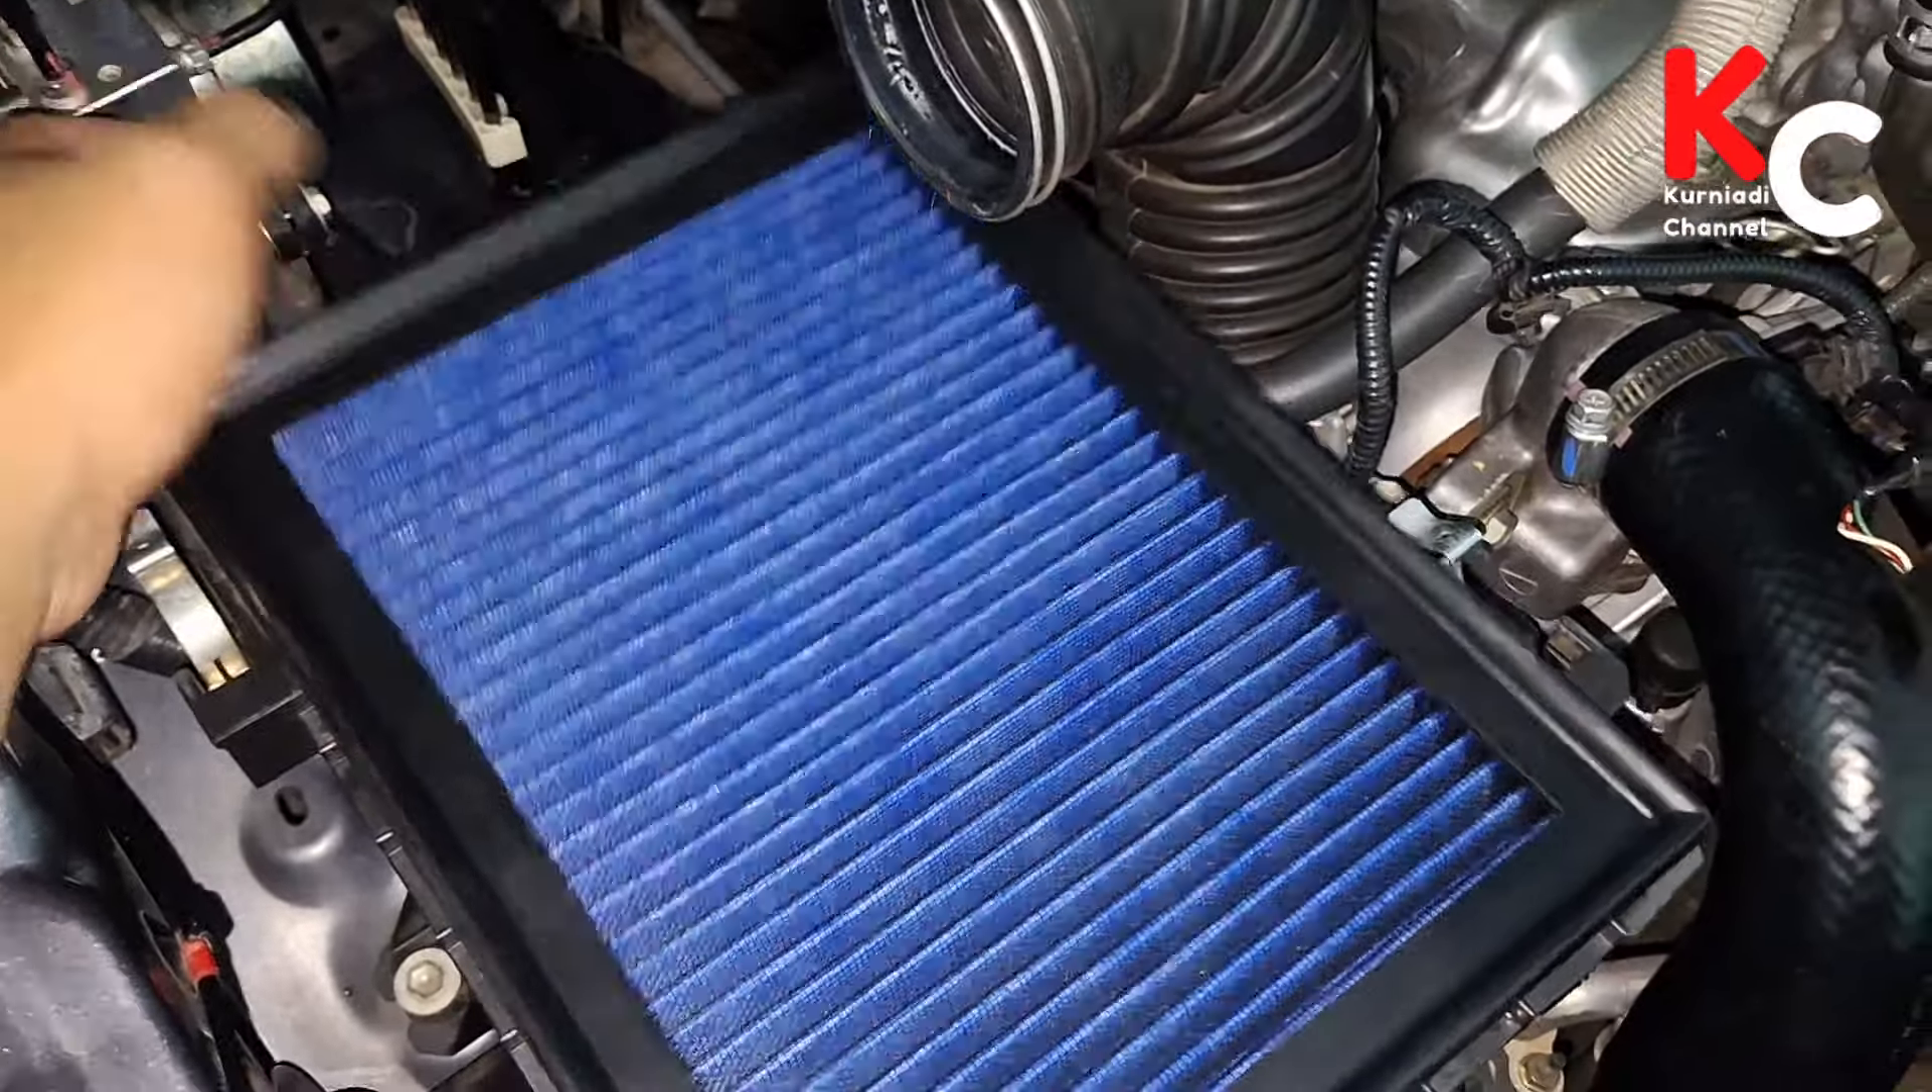Ini boxnya yang bawah sudah saya pasang ya sudah saya pasang dan filternya sudah saya pasang juga.